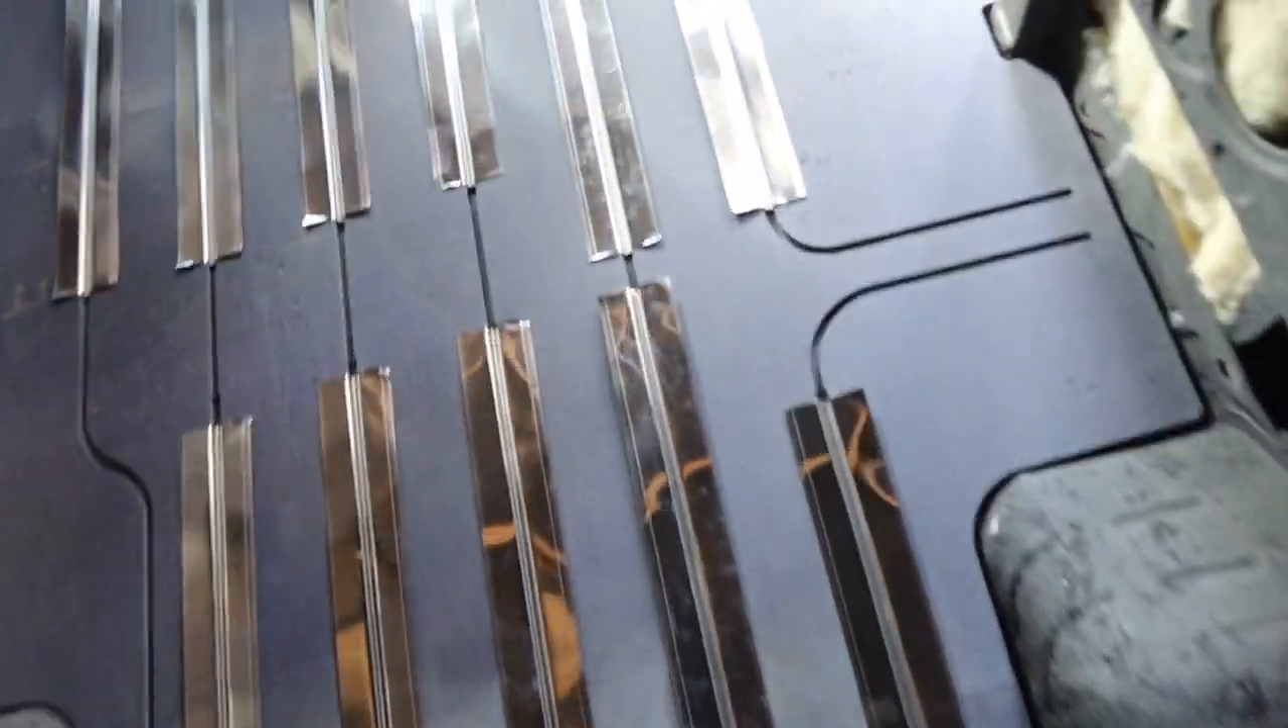Now I have all of the reflector plates in now I gotta glue them in.